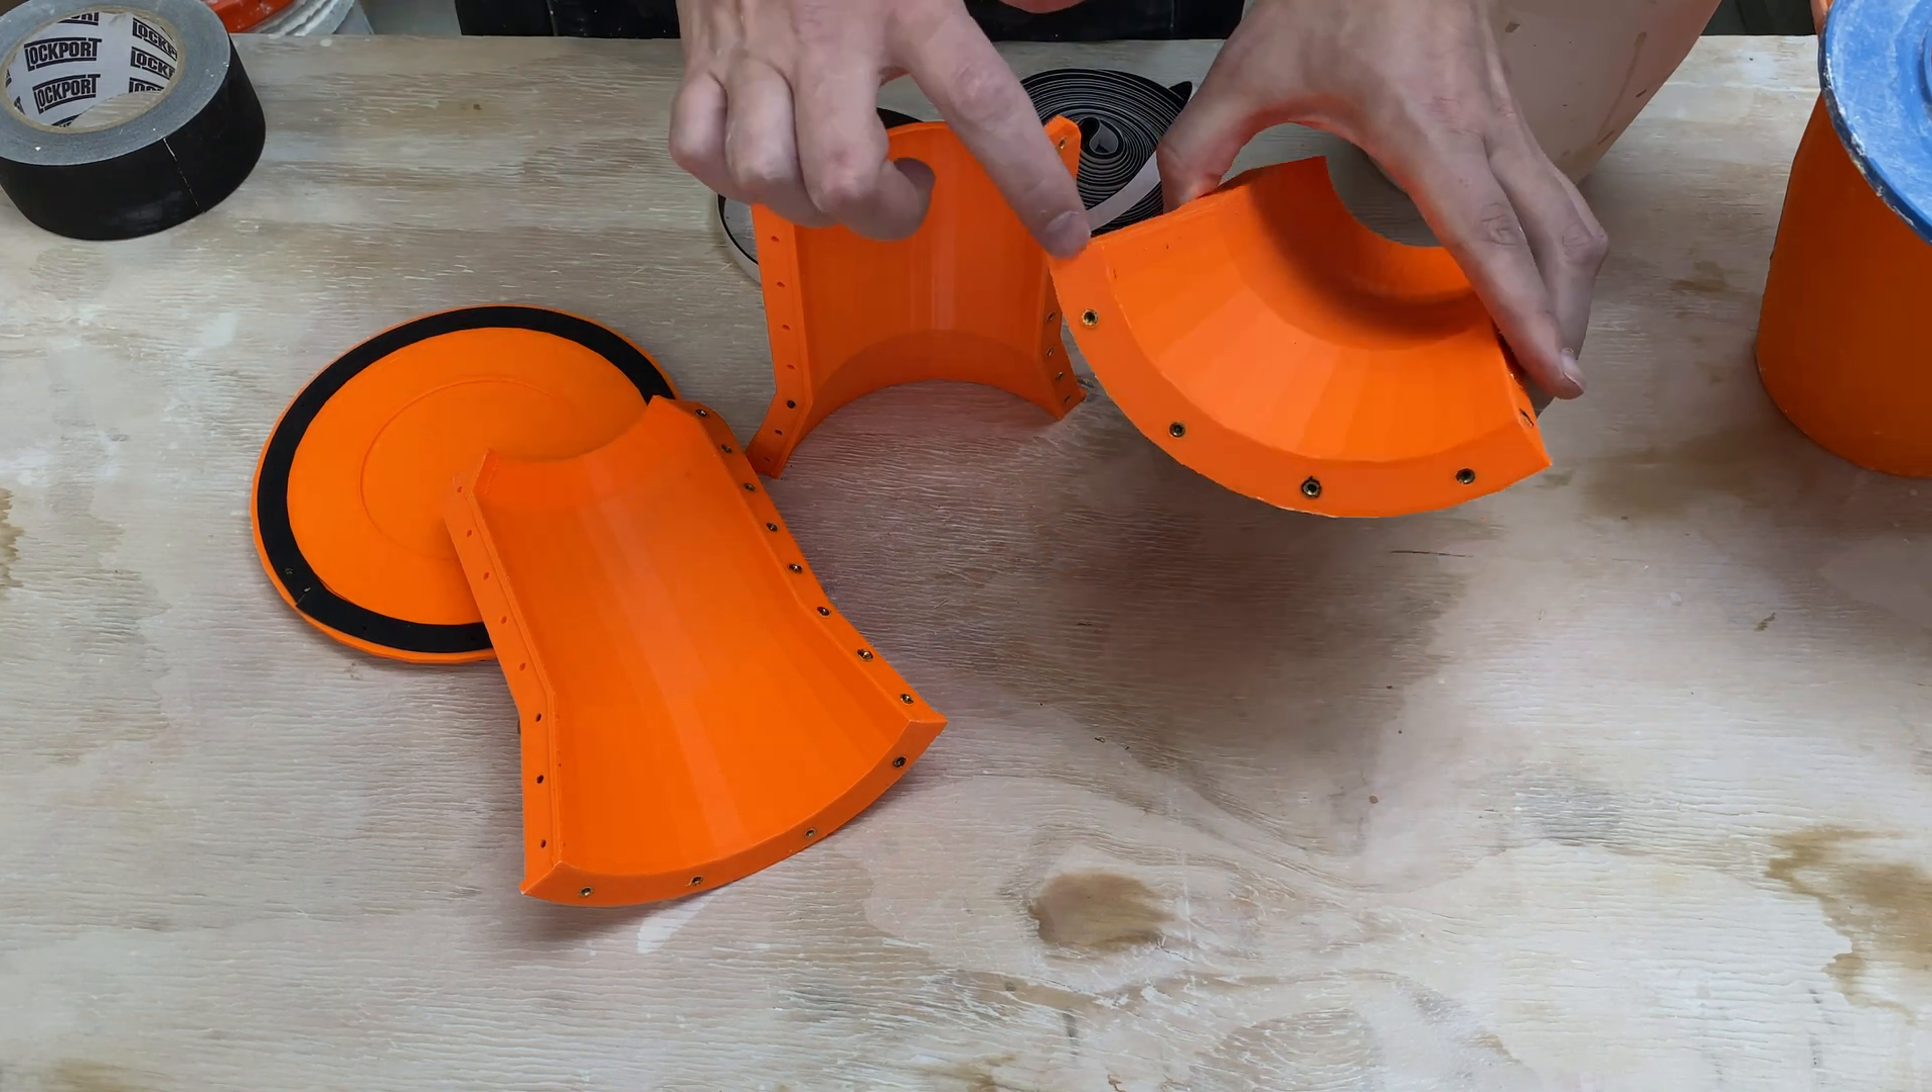And then there's a bottom plate that will go in the middle. I've already started putting down some of the gasket and we'll go ahead and do that to the rest.